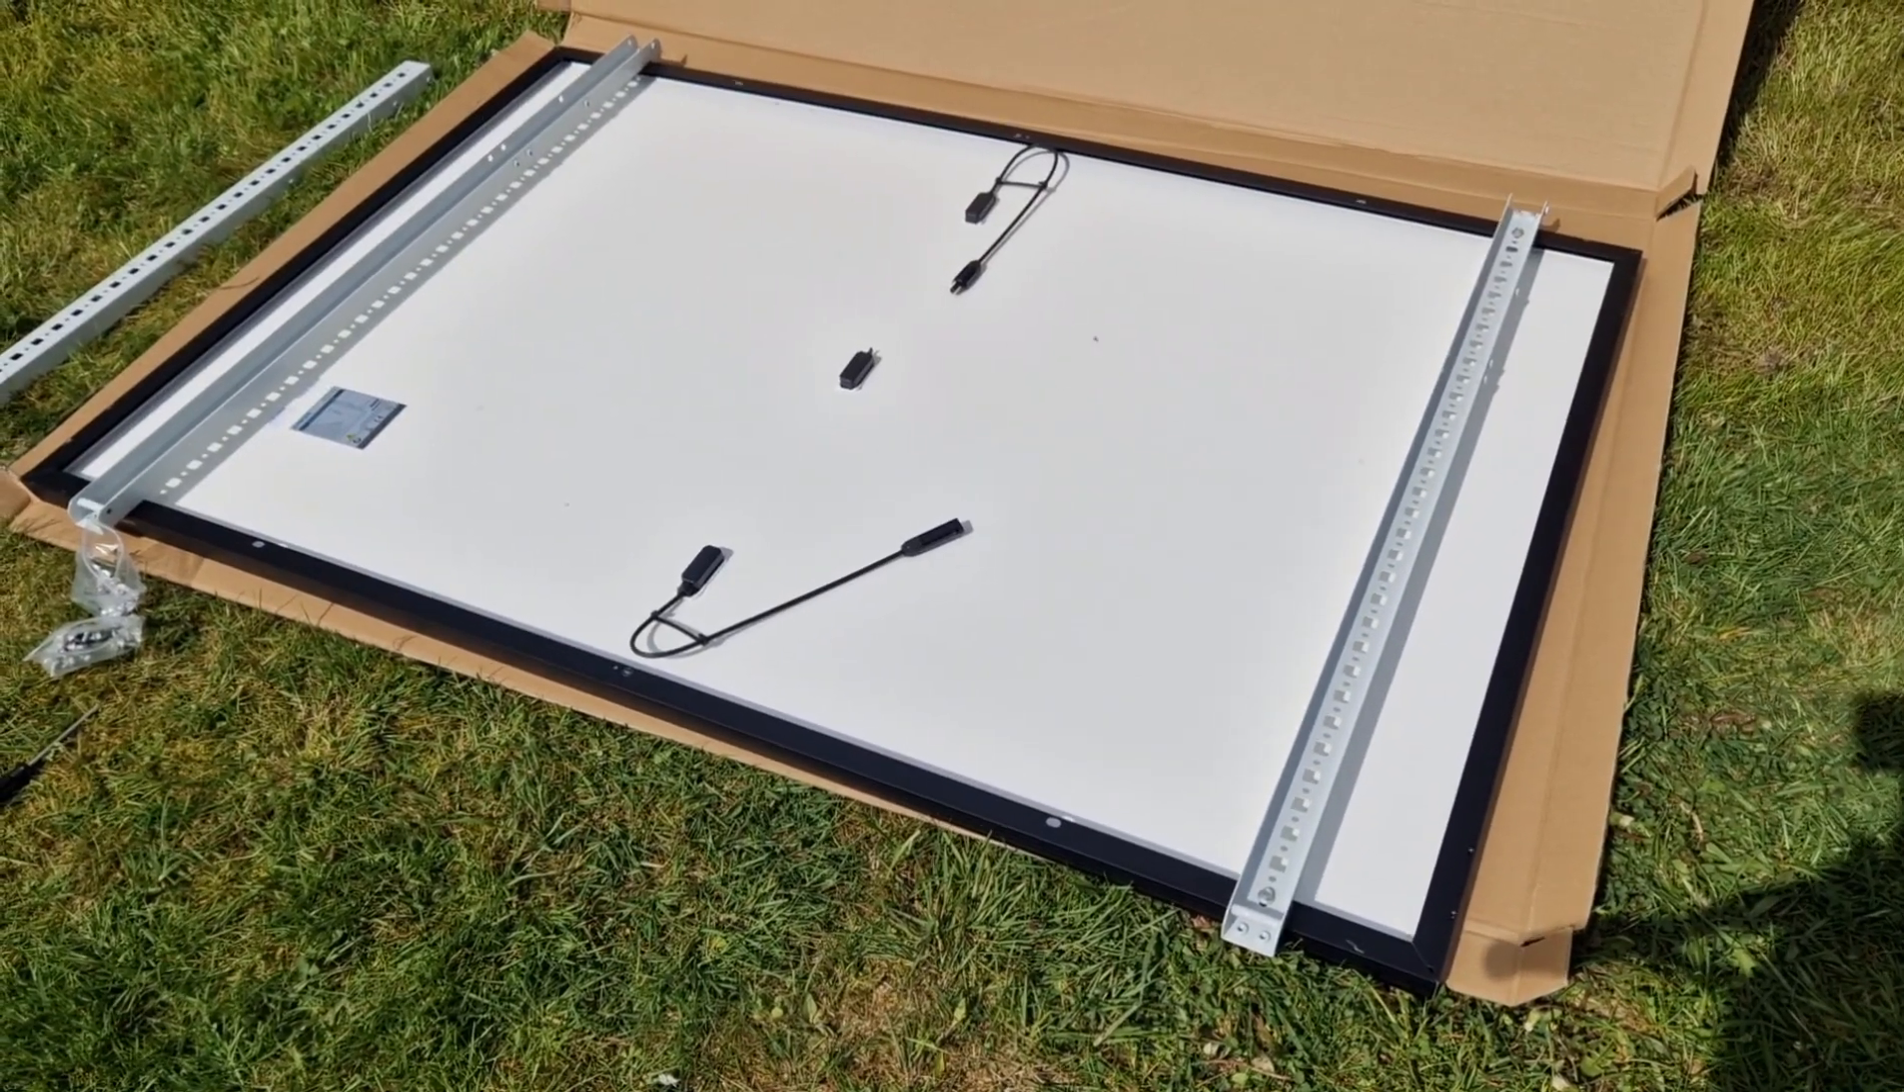Ich habe die beiden schienen jetzt hier montiert auf dem modul.